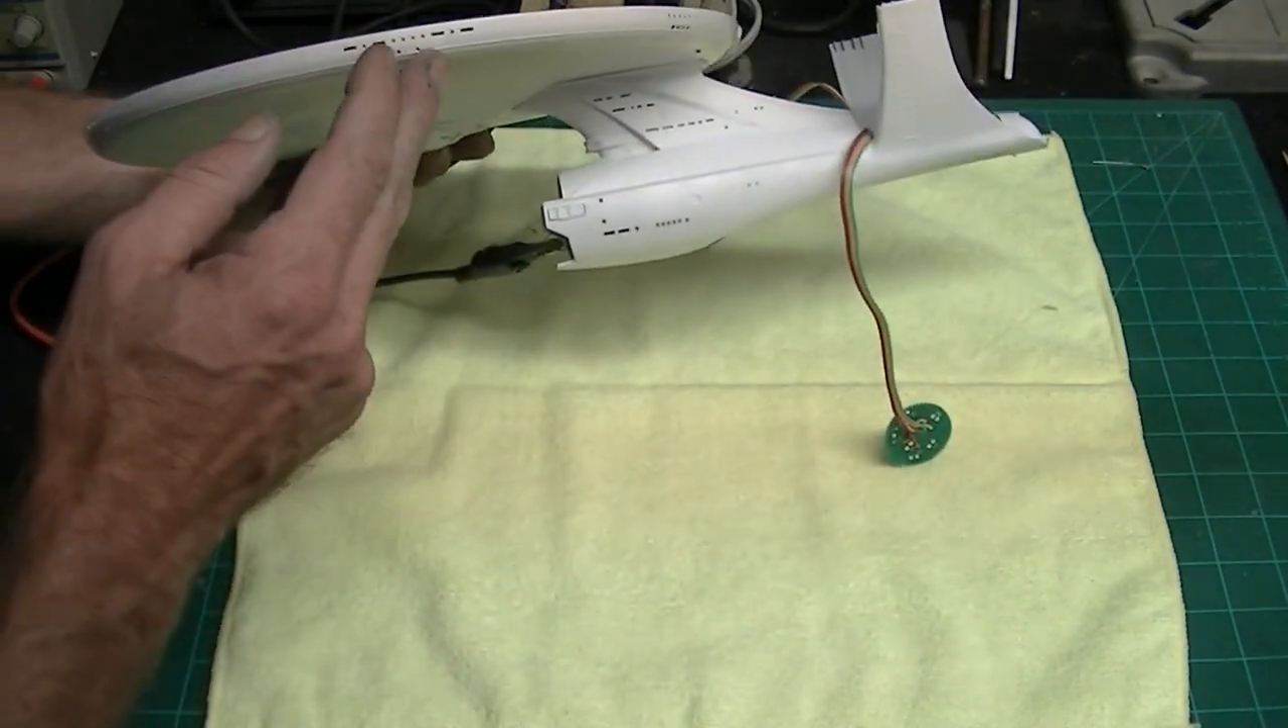We've got the secondary hull attached to the saucer now.